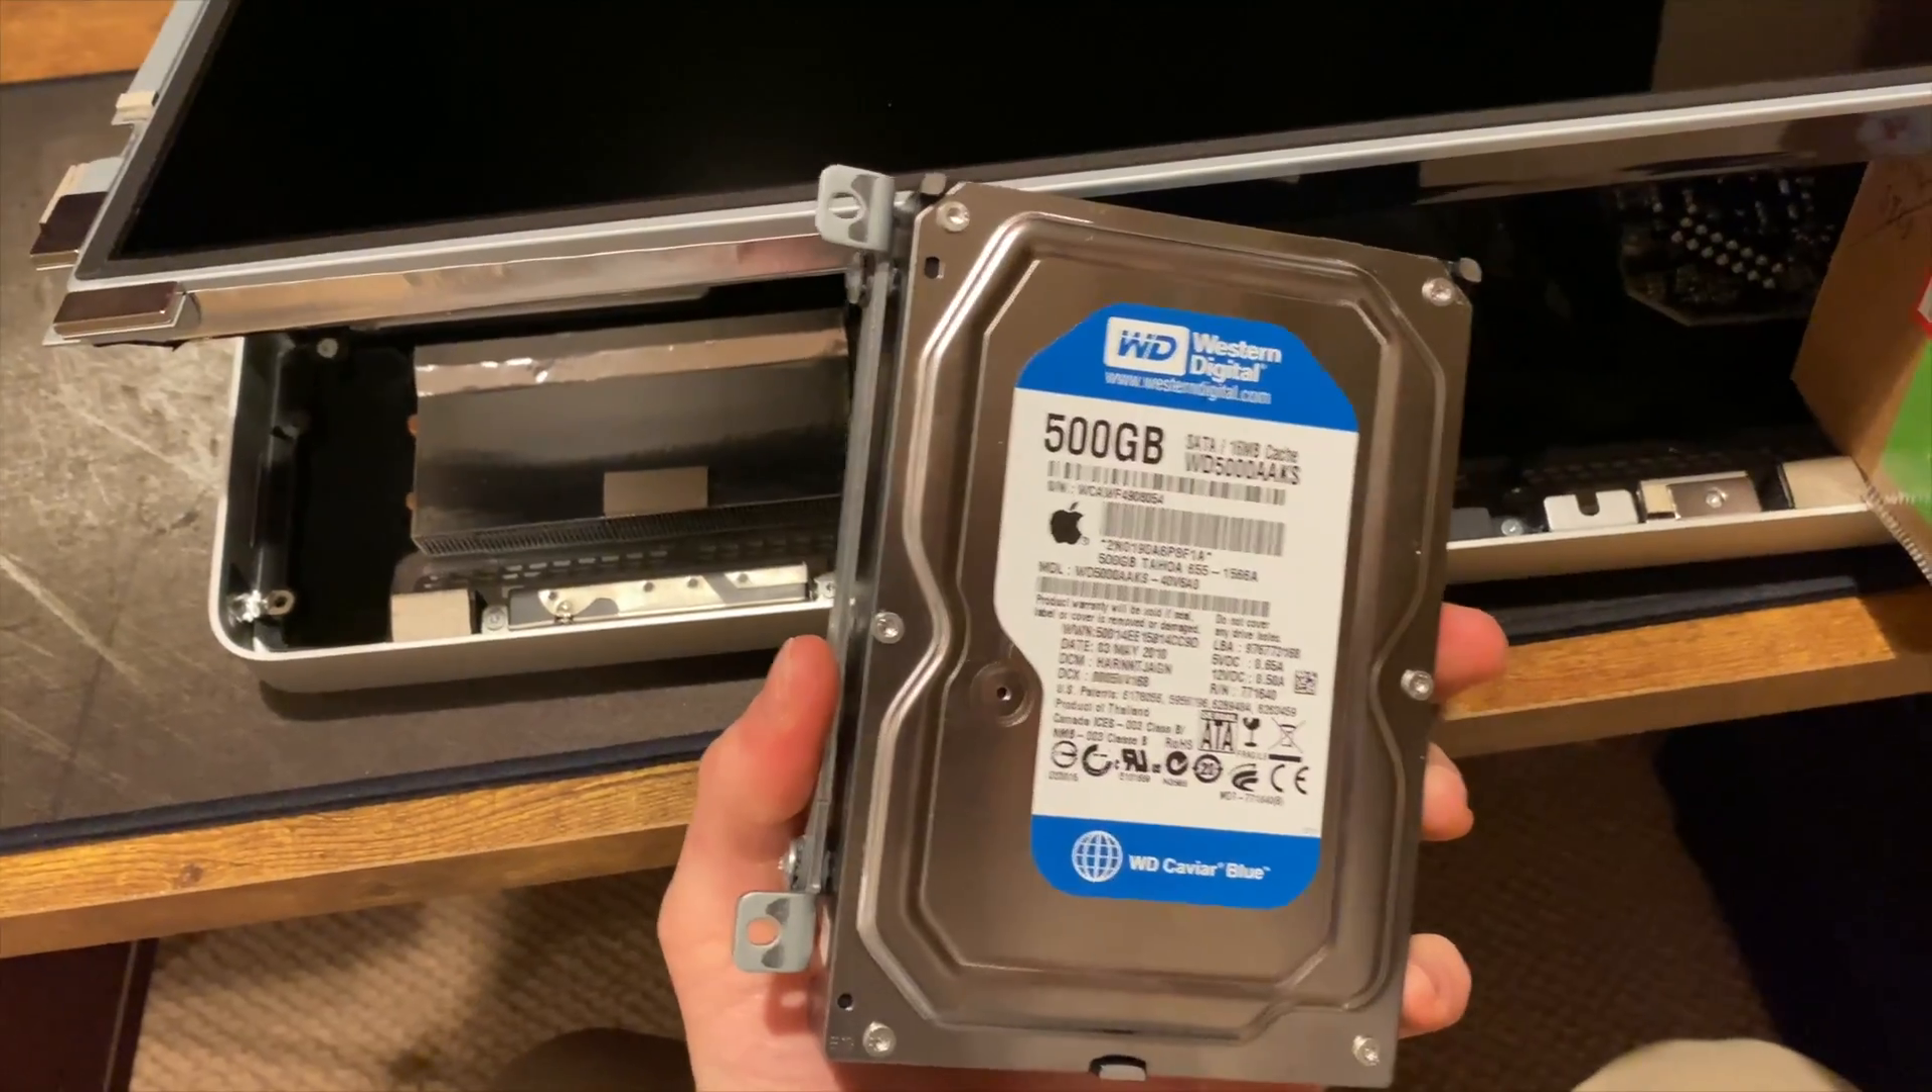Here we go, guys, we got the 500 gig hard drive out.